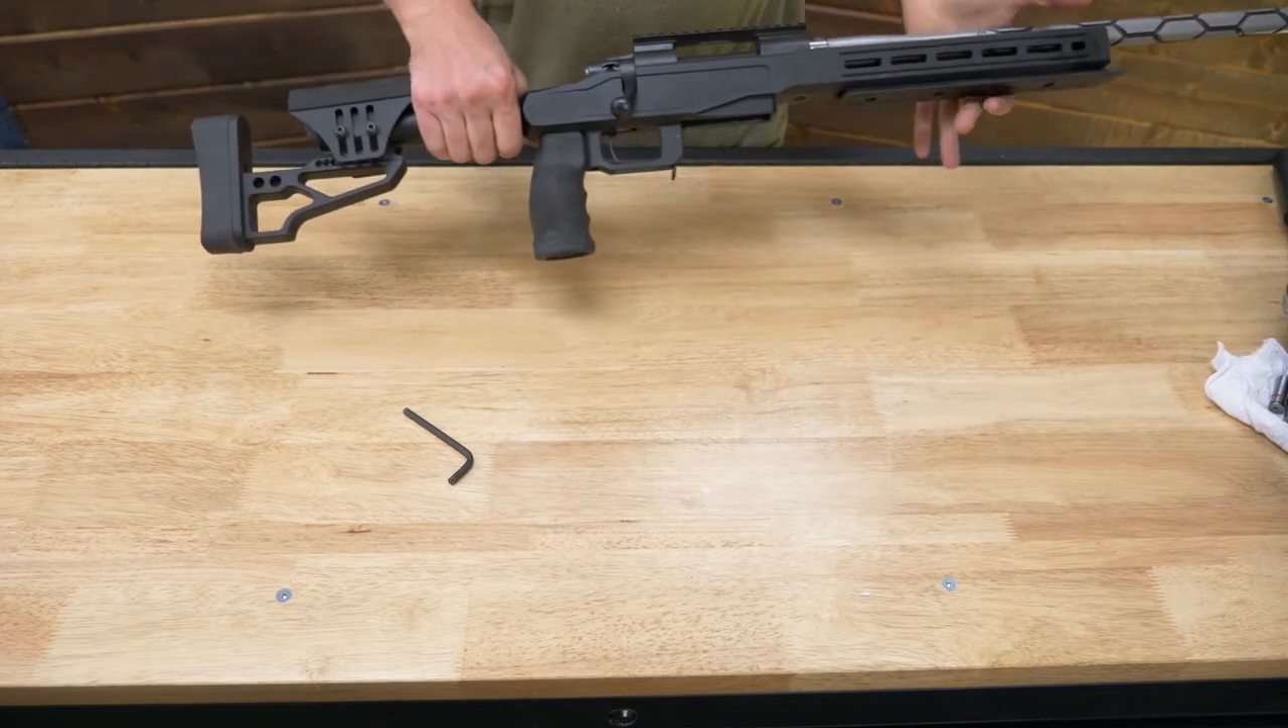We've got our barreled action into the chassis.